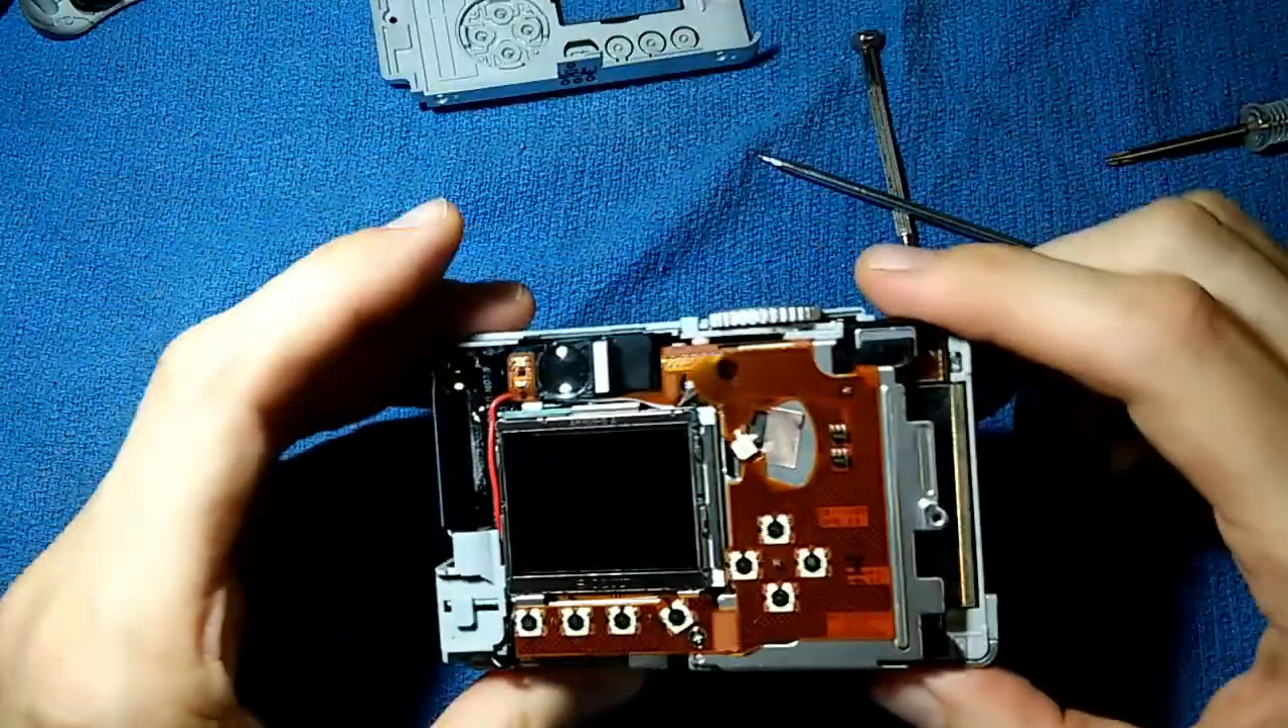And now we have the back exposed.